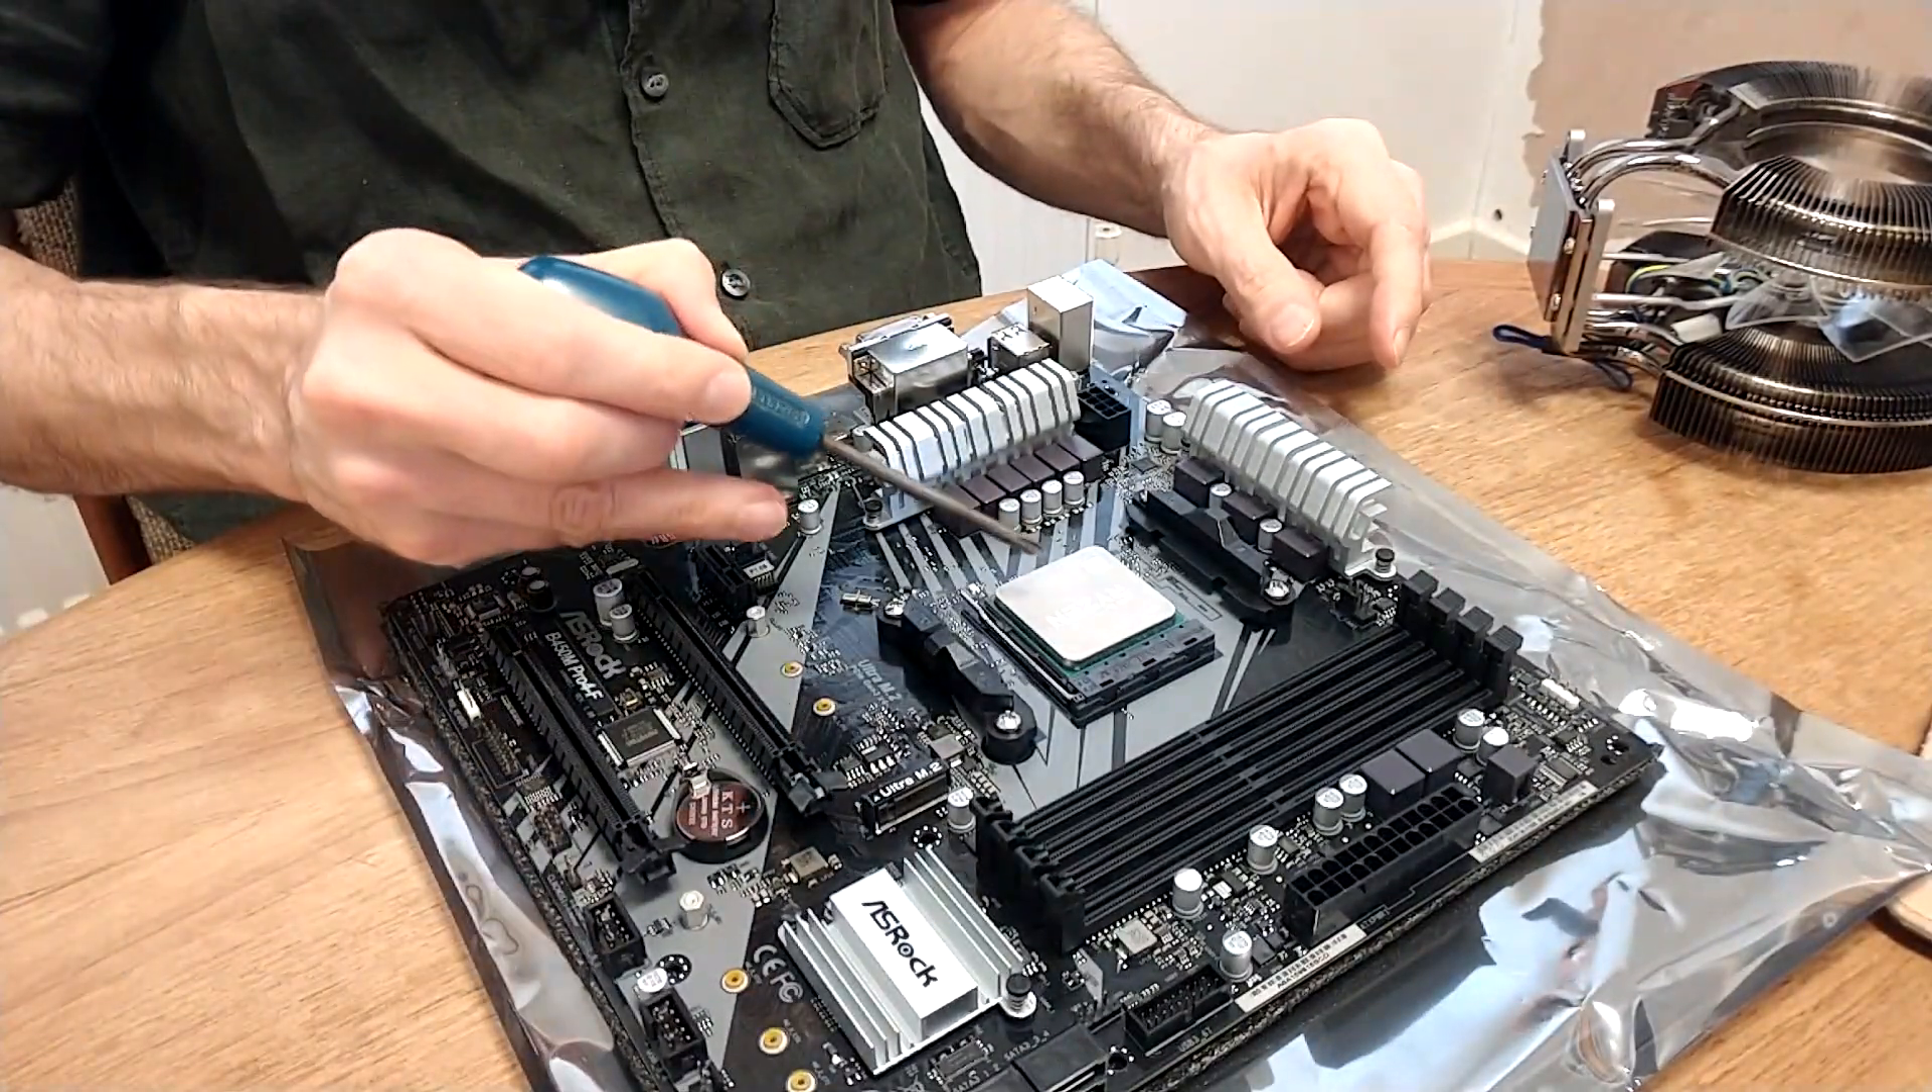As you can see, I've fitted the processor already.